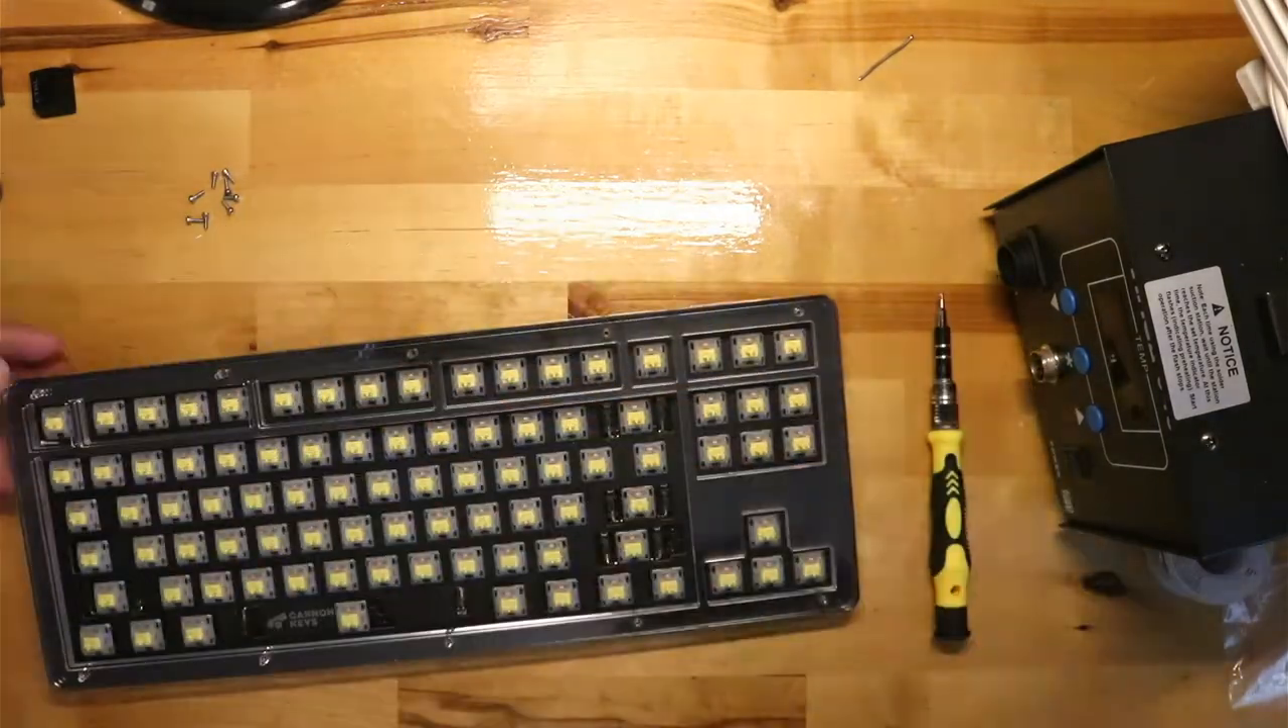I added the top layers which had cutouts for the arrow keys and the cursor and navigation keys.